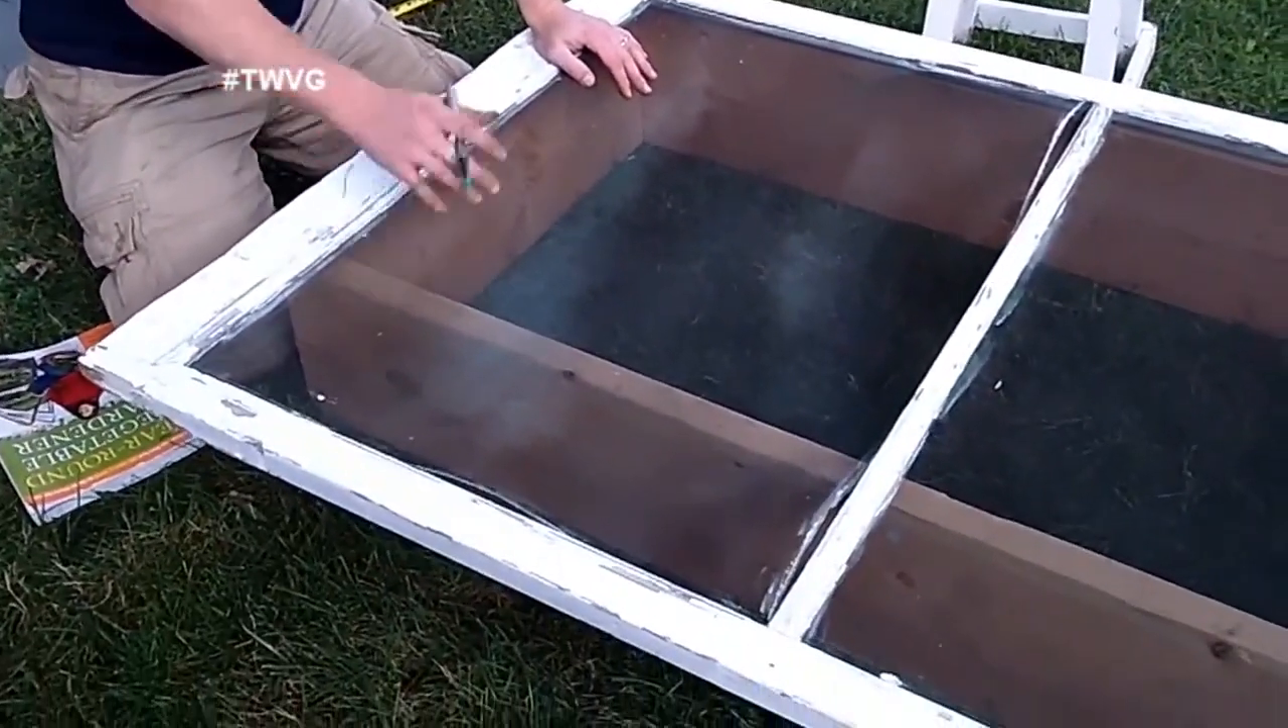So we've got our frame put together. We've got our window screen frame on top of it.